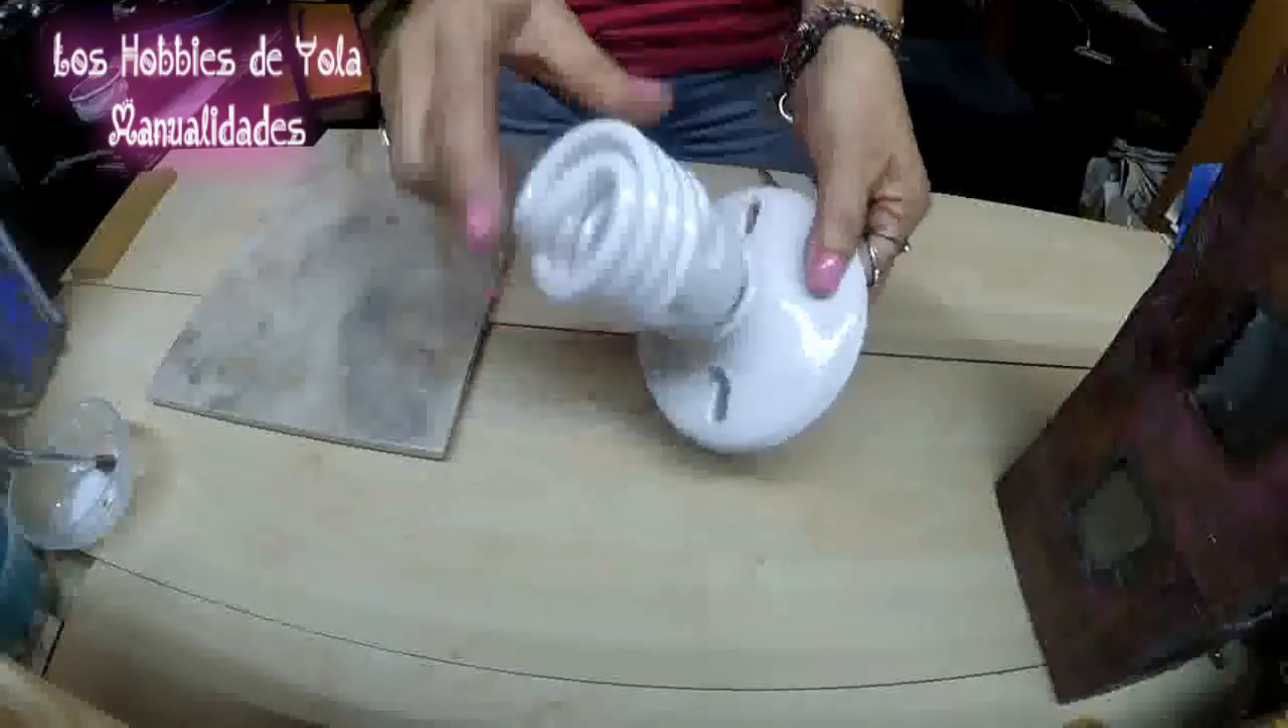Aquí ya tengo el foco también puesto en el socket.